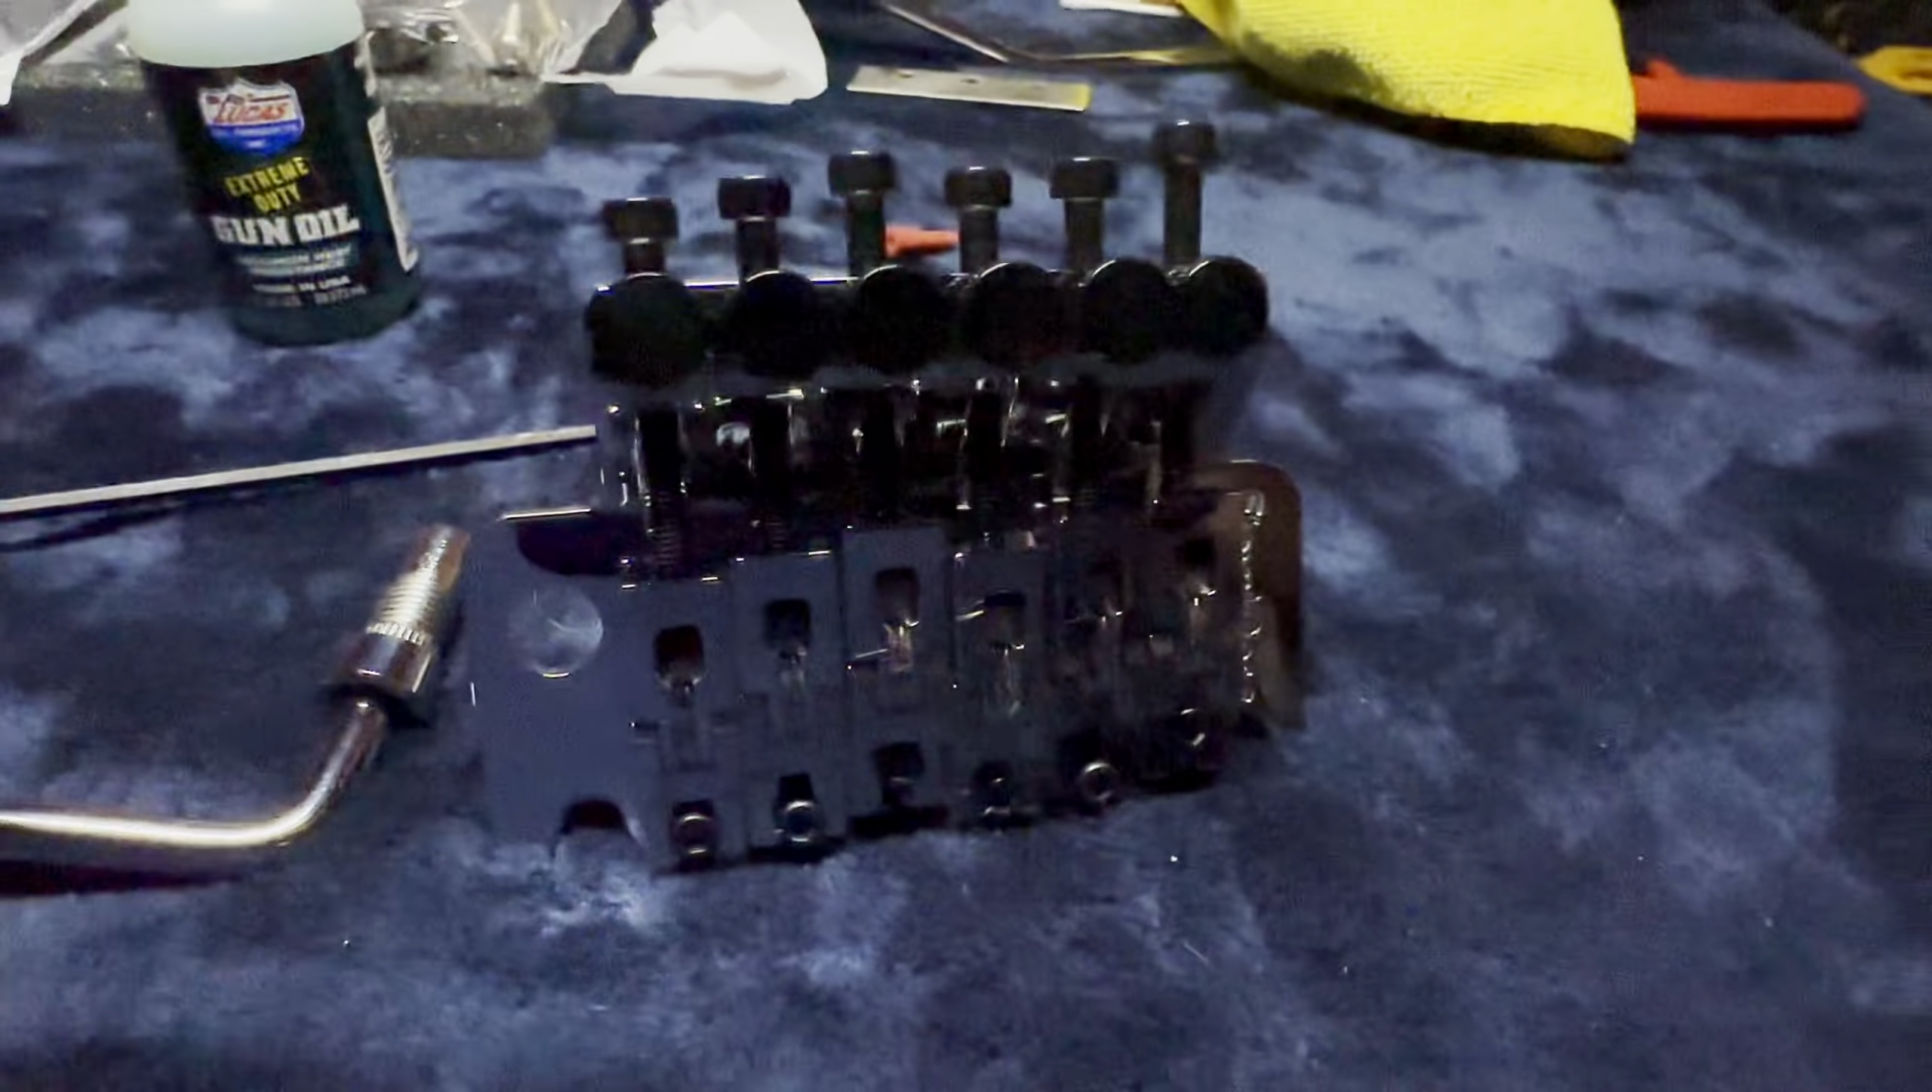The uh the only thing i have left to do is just put this arm on.